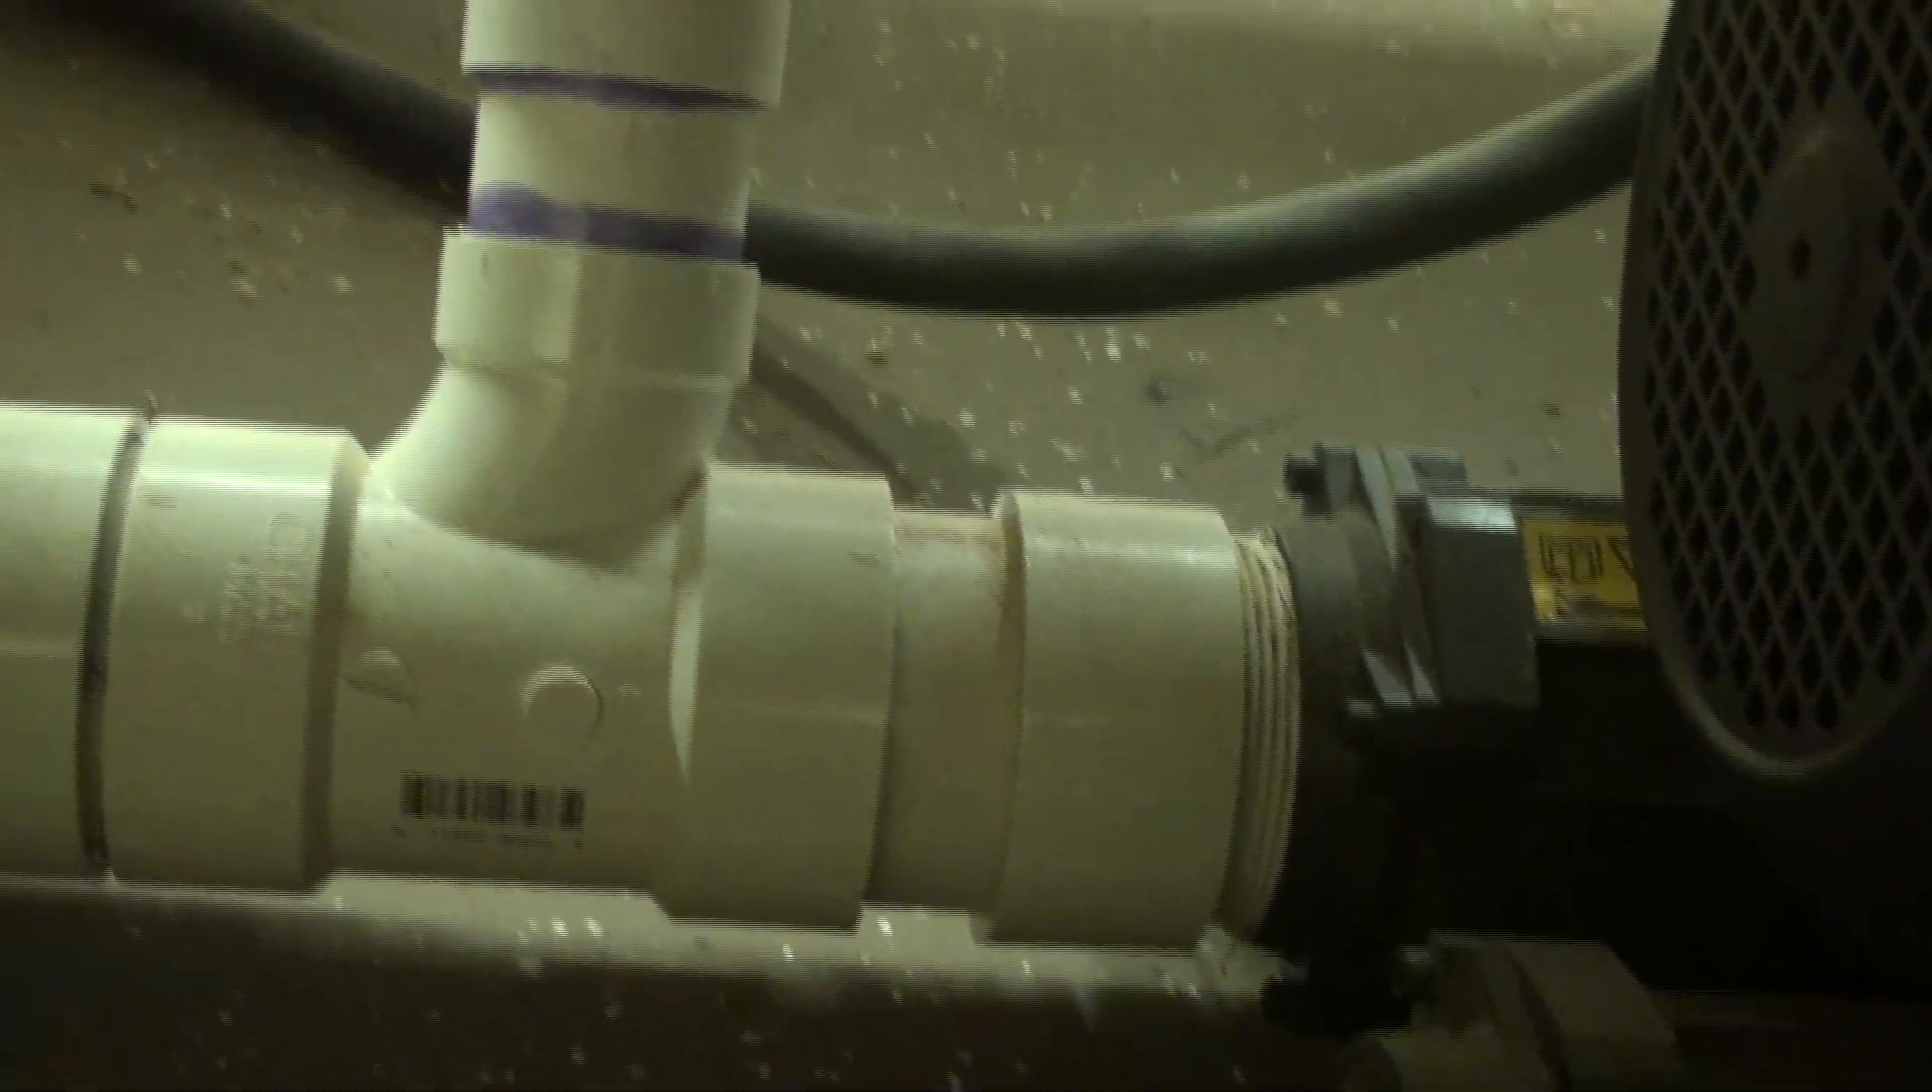And so we've got our pipe hooked up to the inlet side.